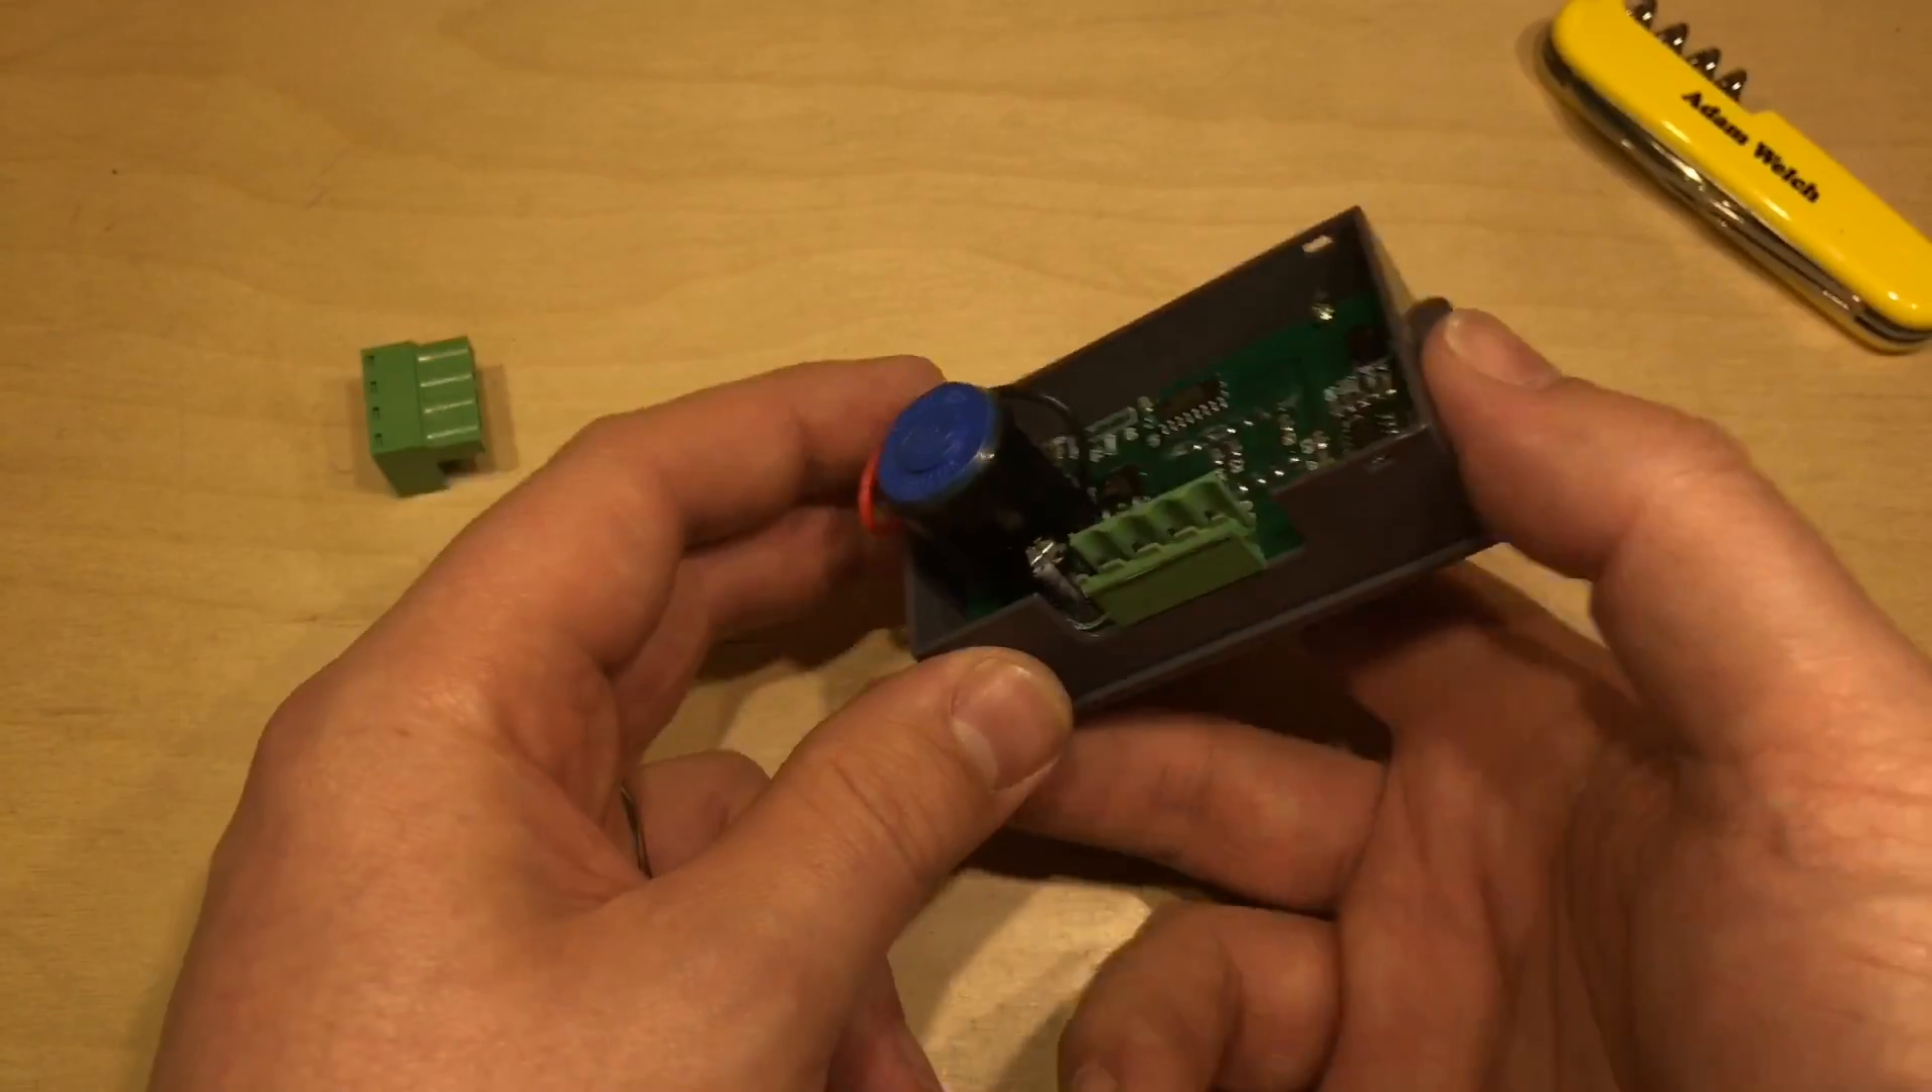Now I've removed the removable terminal block here from the back.